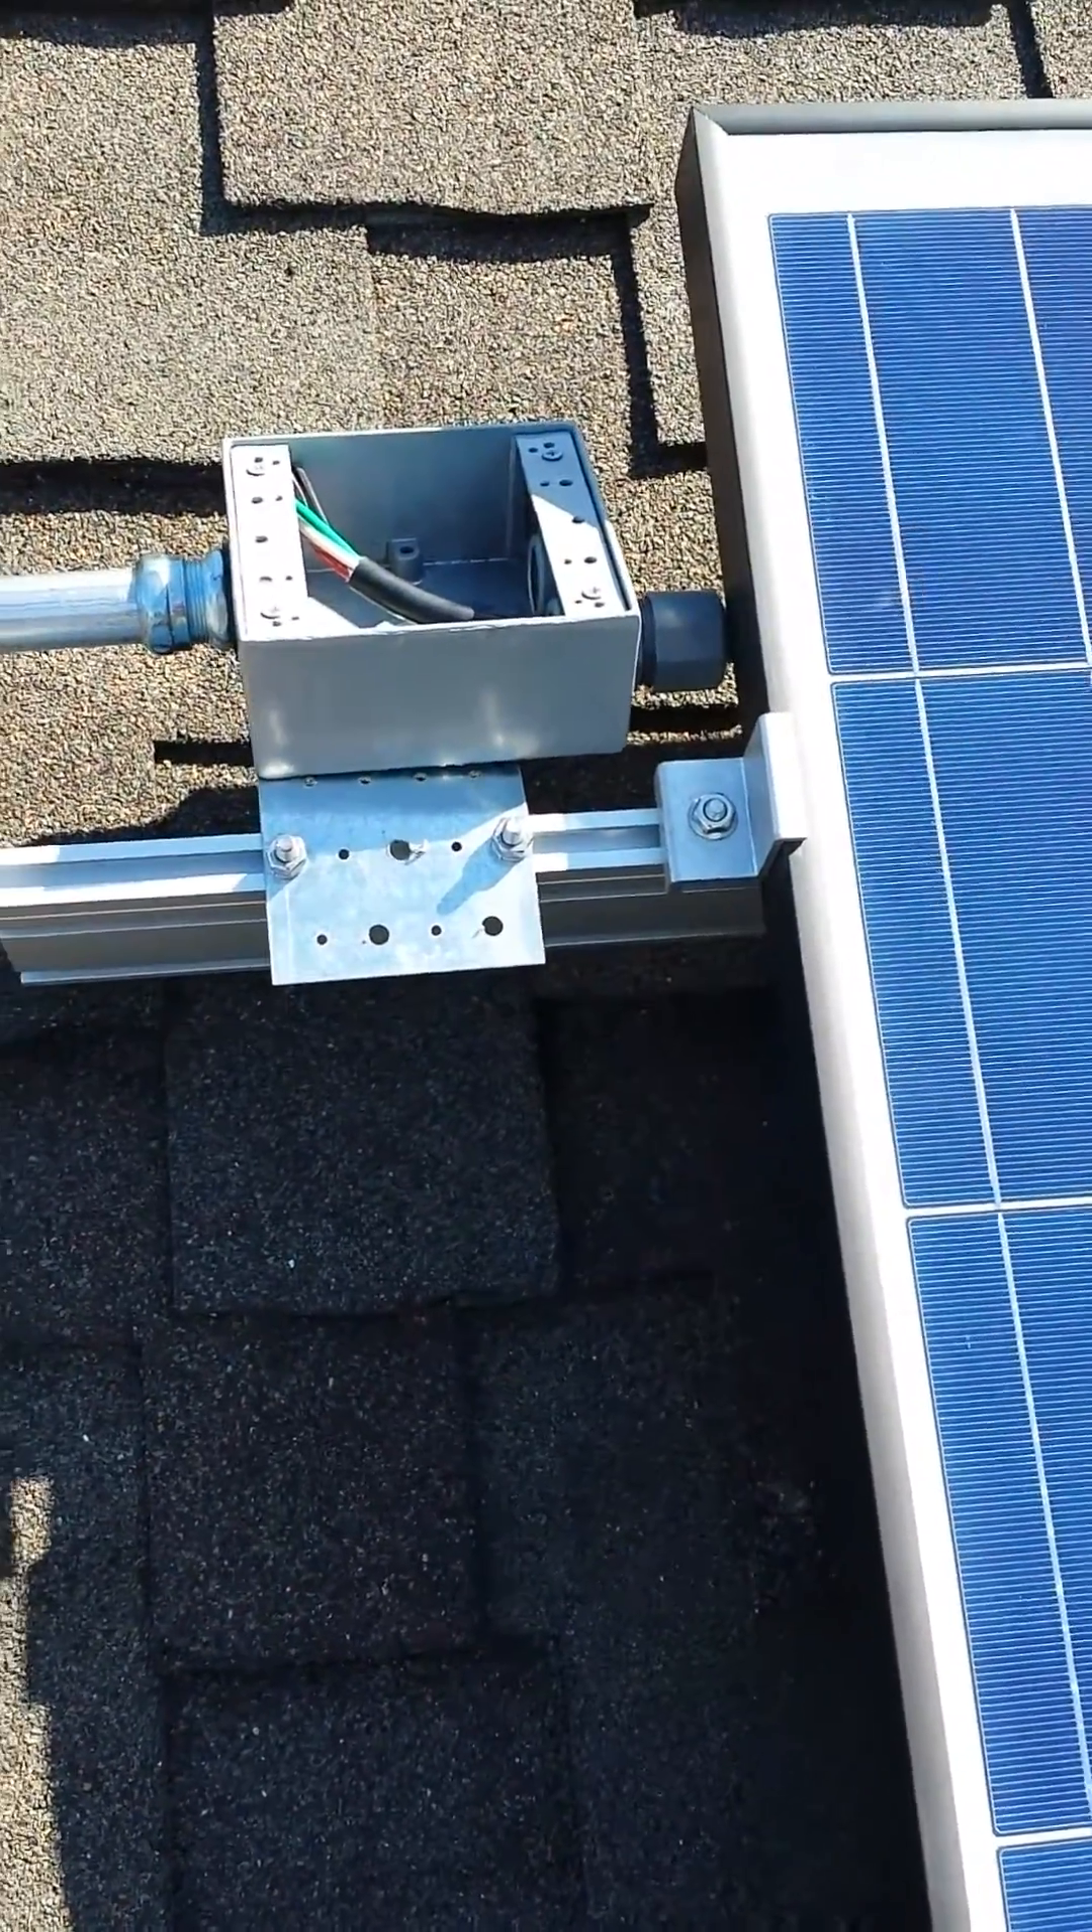I need to push the box towards the left because it's too close to the panel but I have a lot of room.